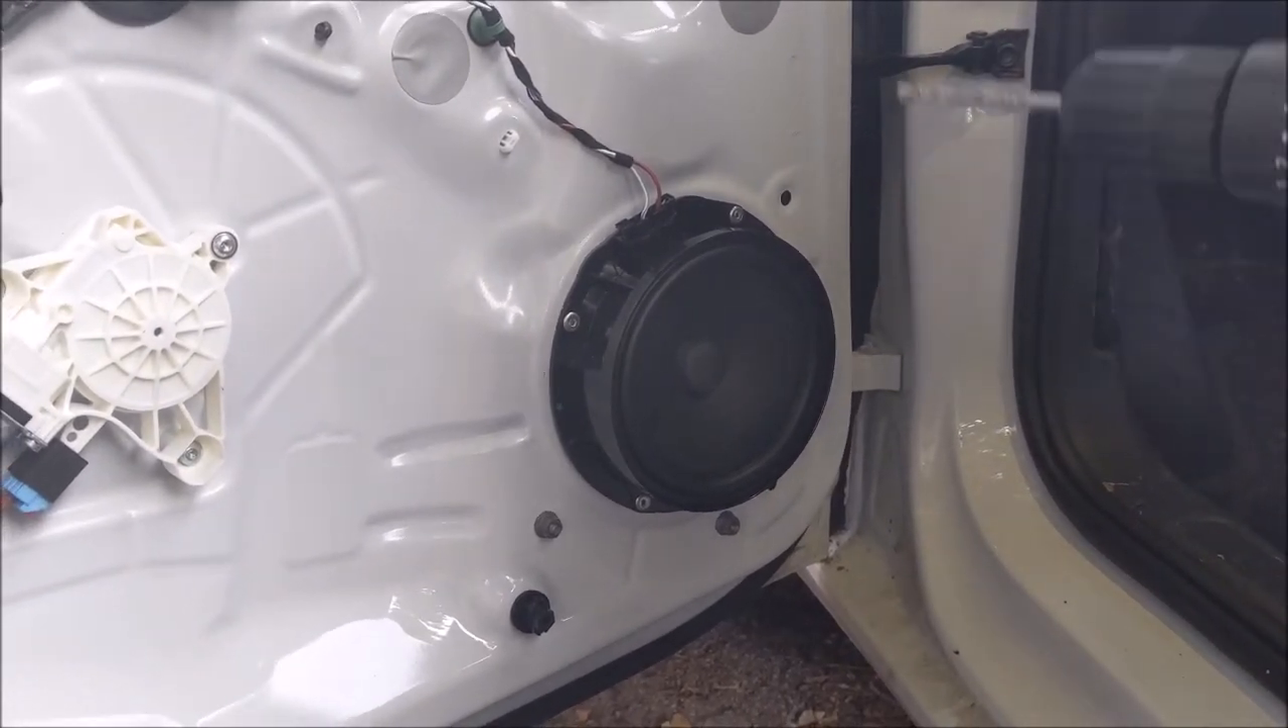Alright, now that the door panel is off, the speakers look like this. They are riveted in.